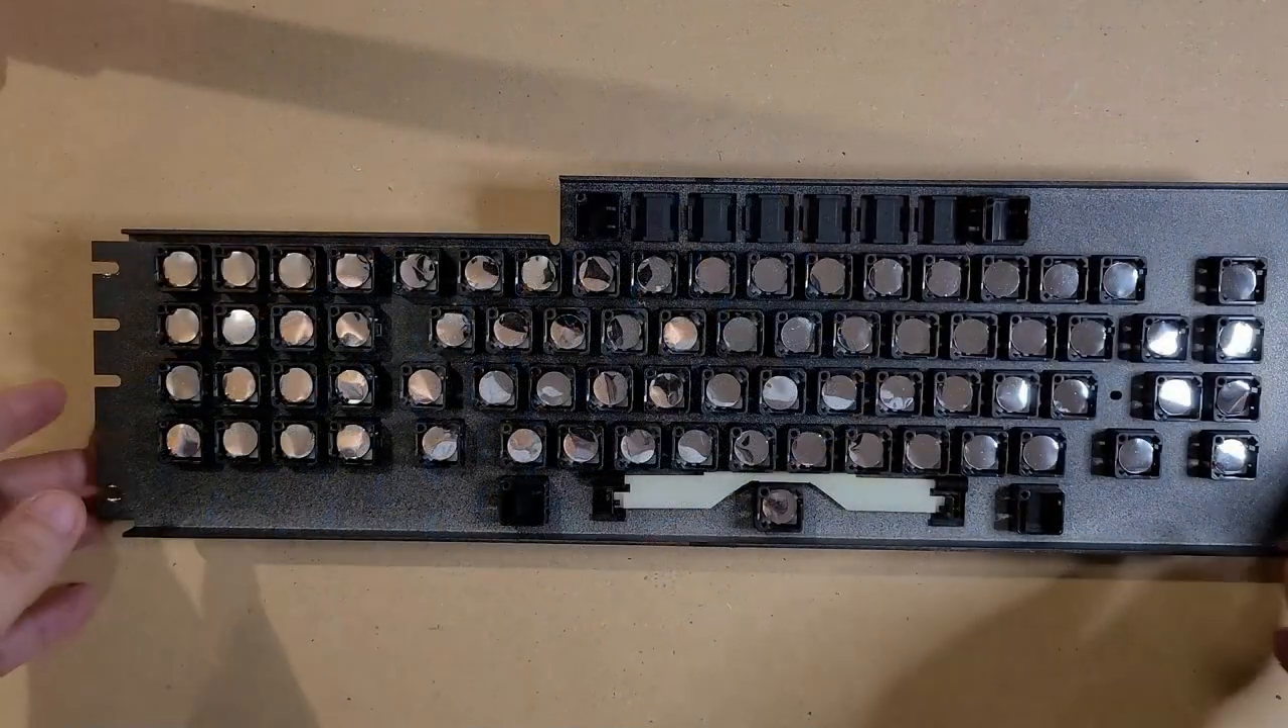All righty there we have all of the new pads installed and man i am not gonna lie that was super fiddly.